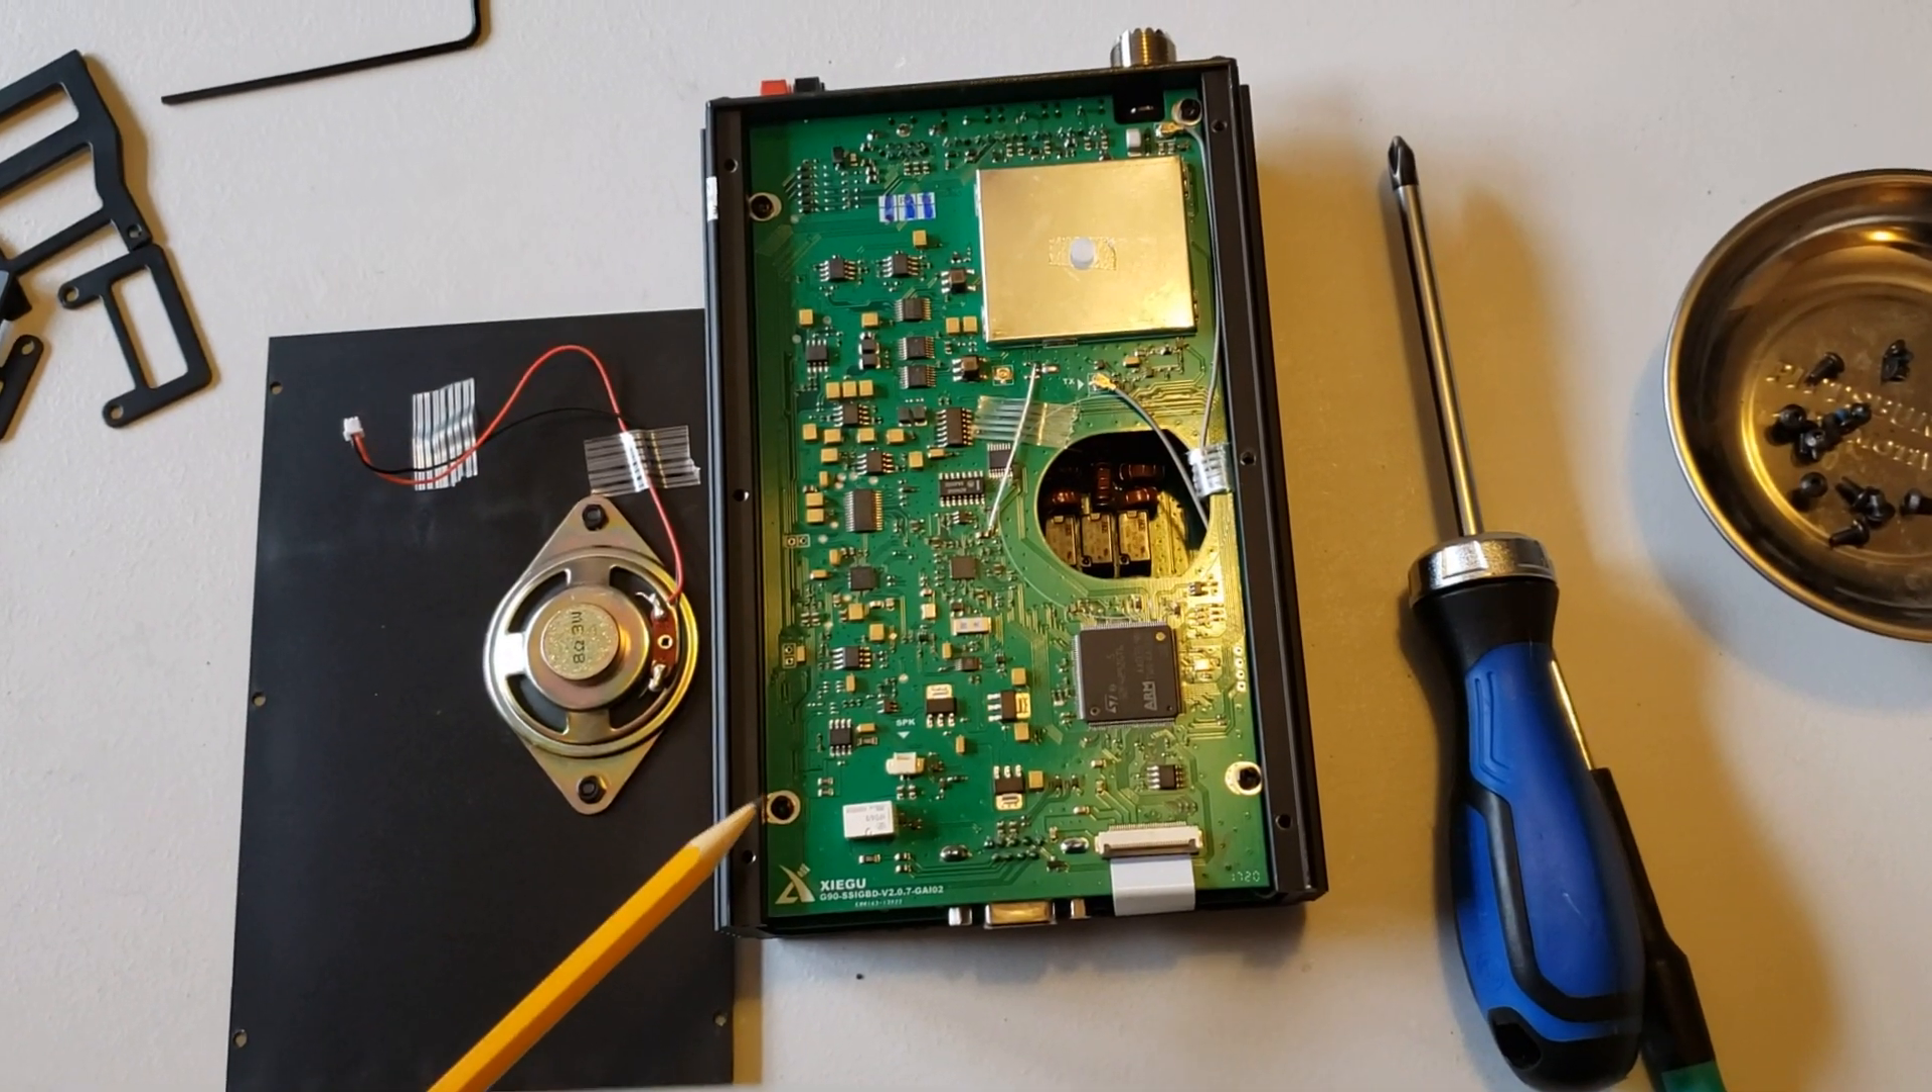So here we are now with the top off and you're going to need to remove next these four phillips head screws.